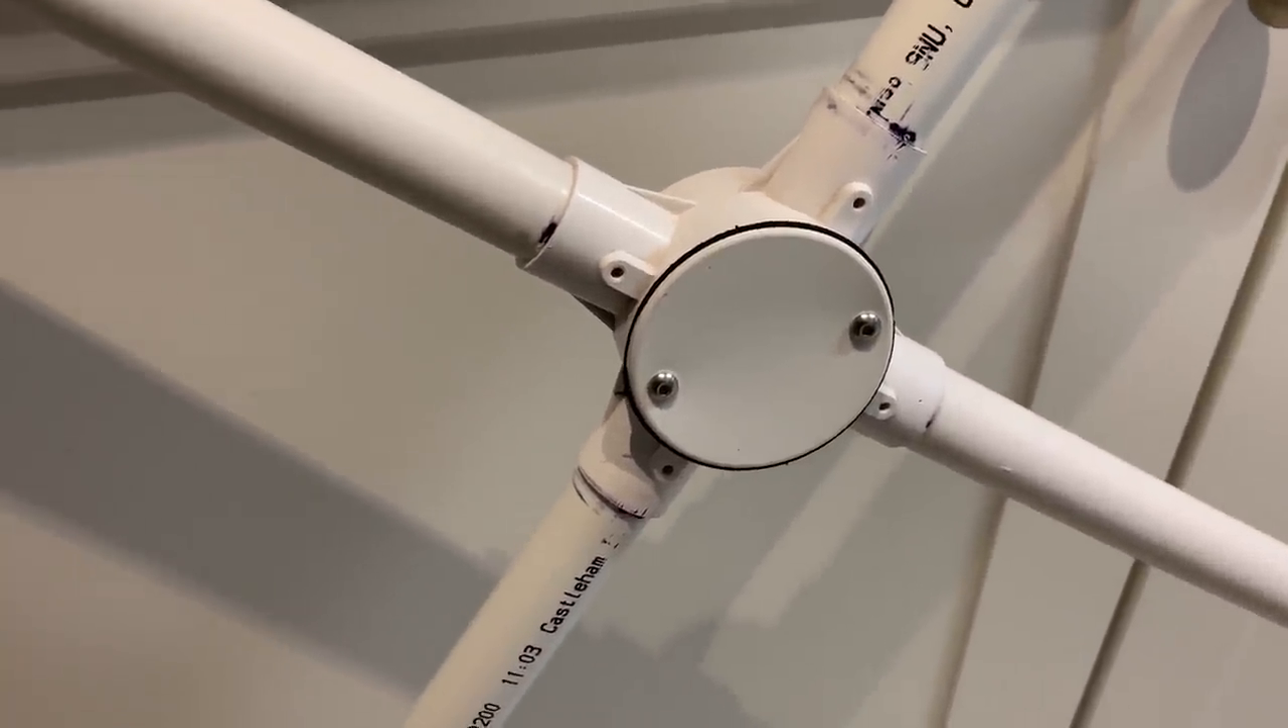And as you can see I've added a centerpiece a blanking cap over the center axle.